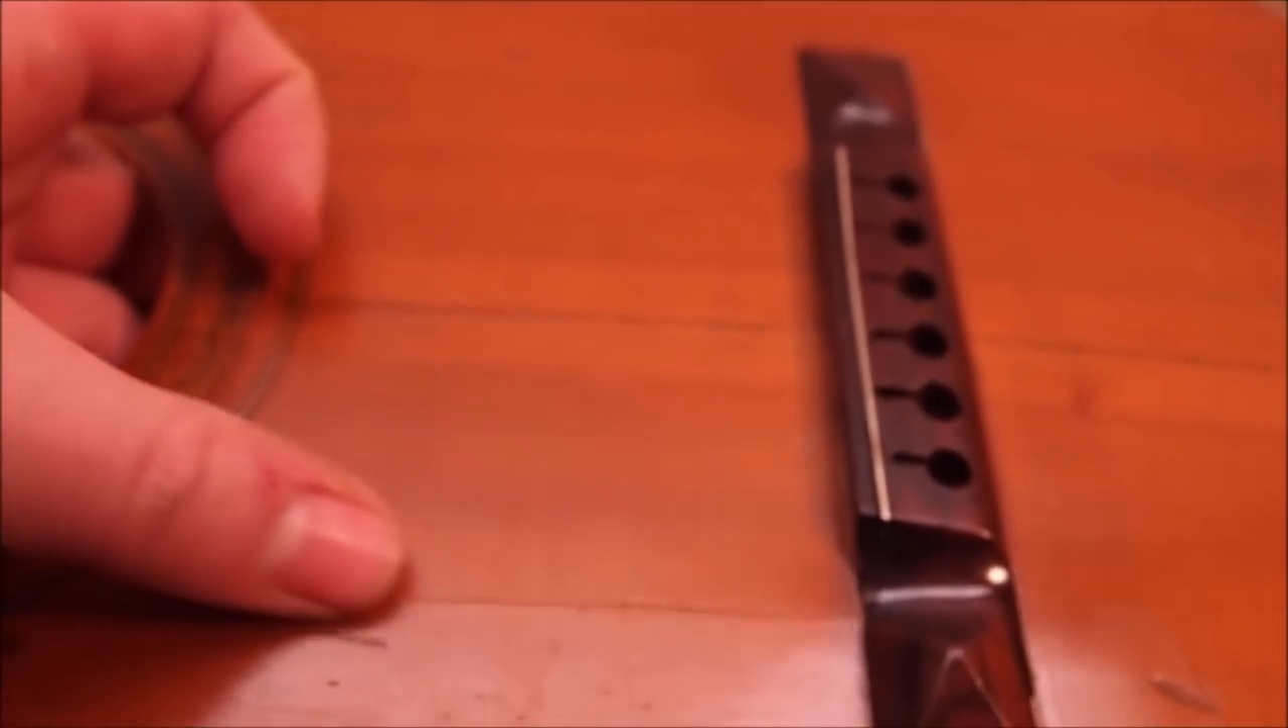There is an open seam down the center of the soundboard.